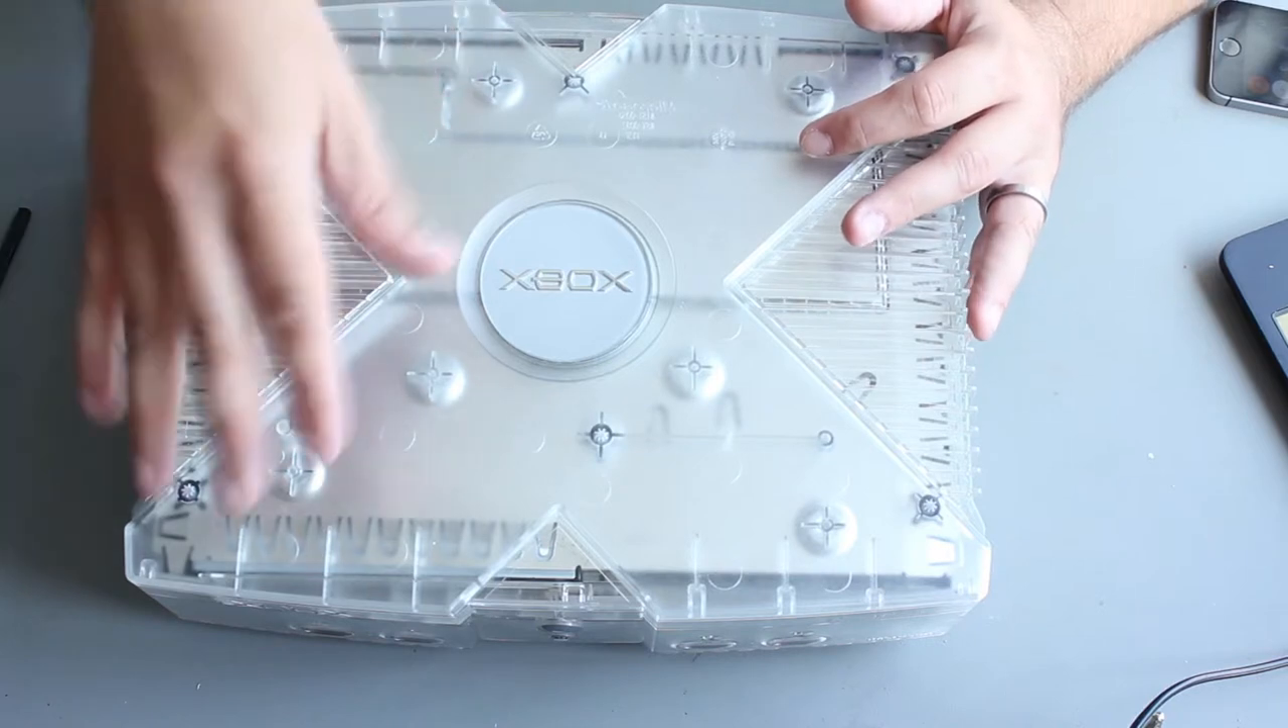And there we go our xbox is back together.